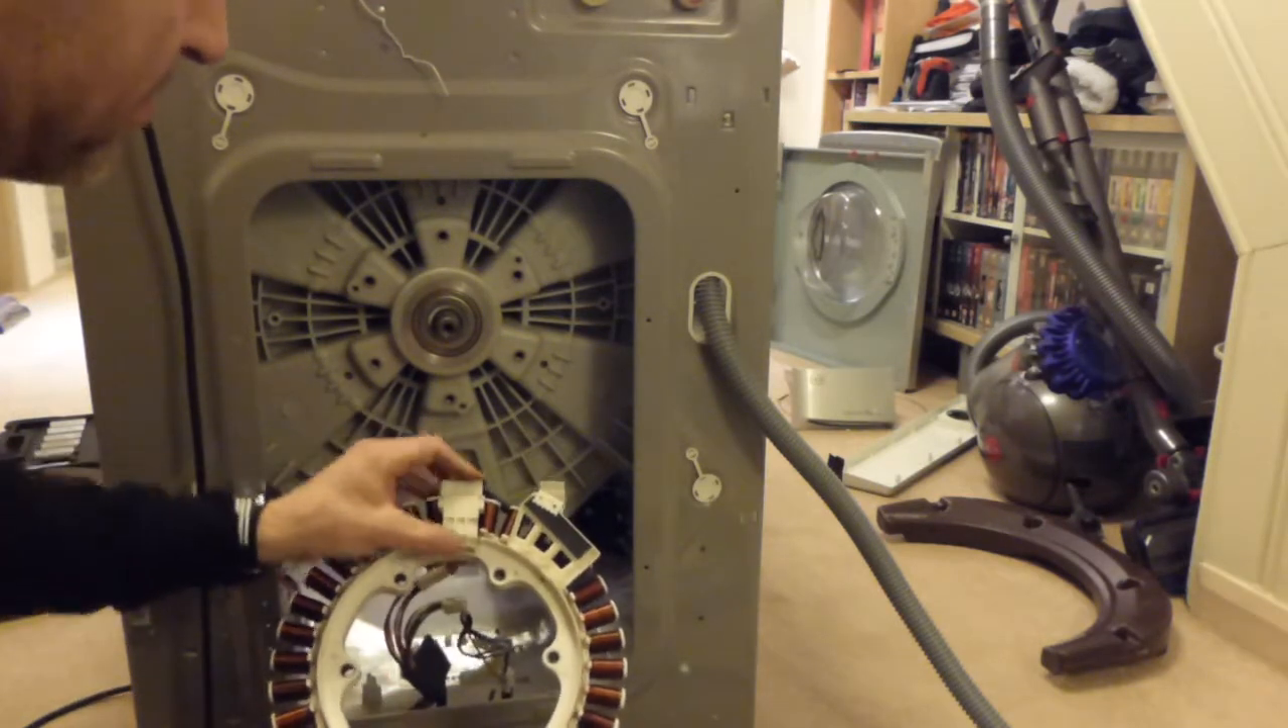That's the direct drive motor removed.